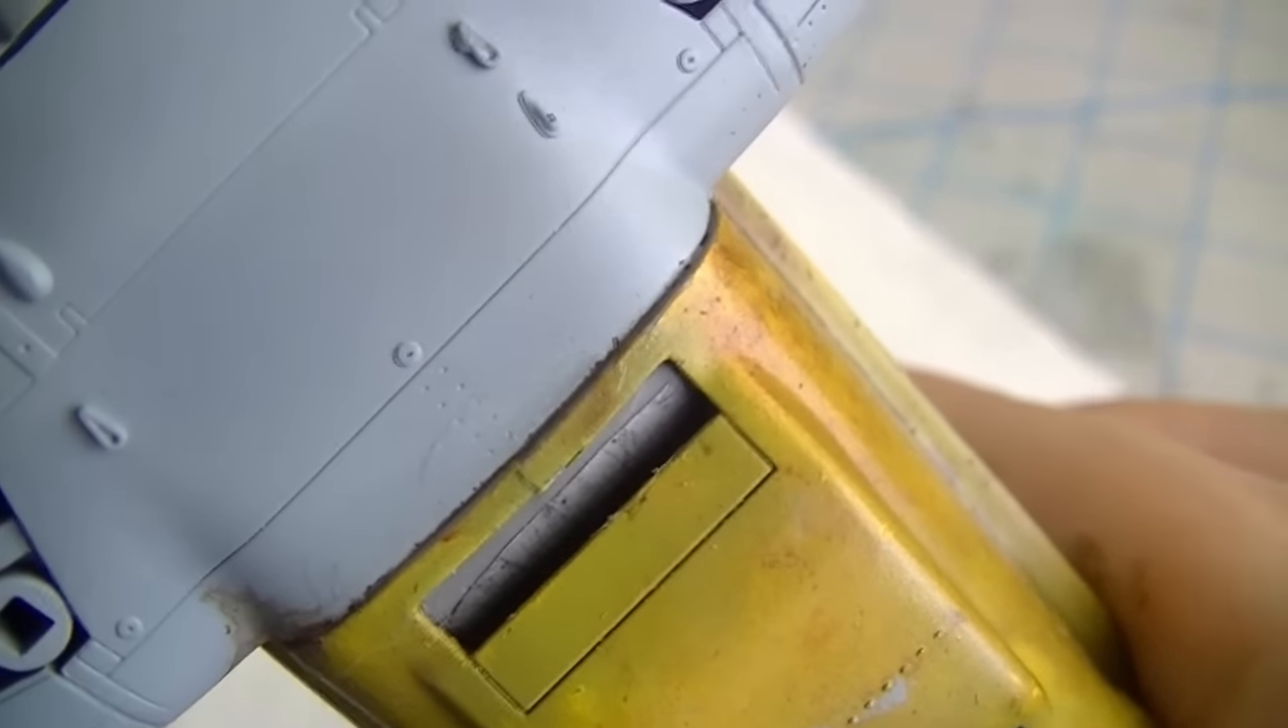Now, one thing that you'll notice is that there's a significant step in that joint right there. And that goes all the way around. It is not a perfect fit.